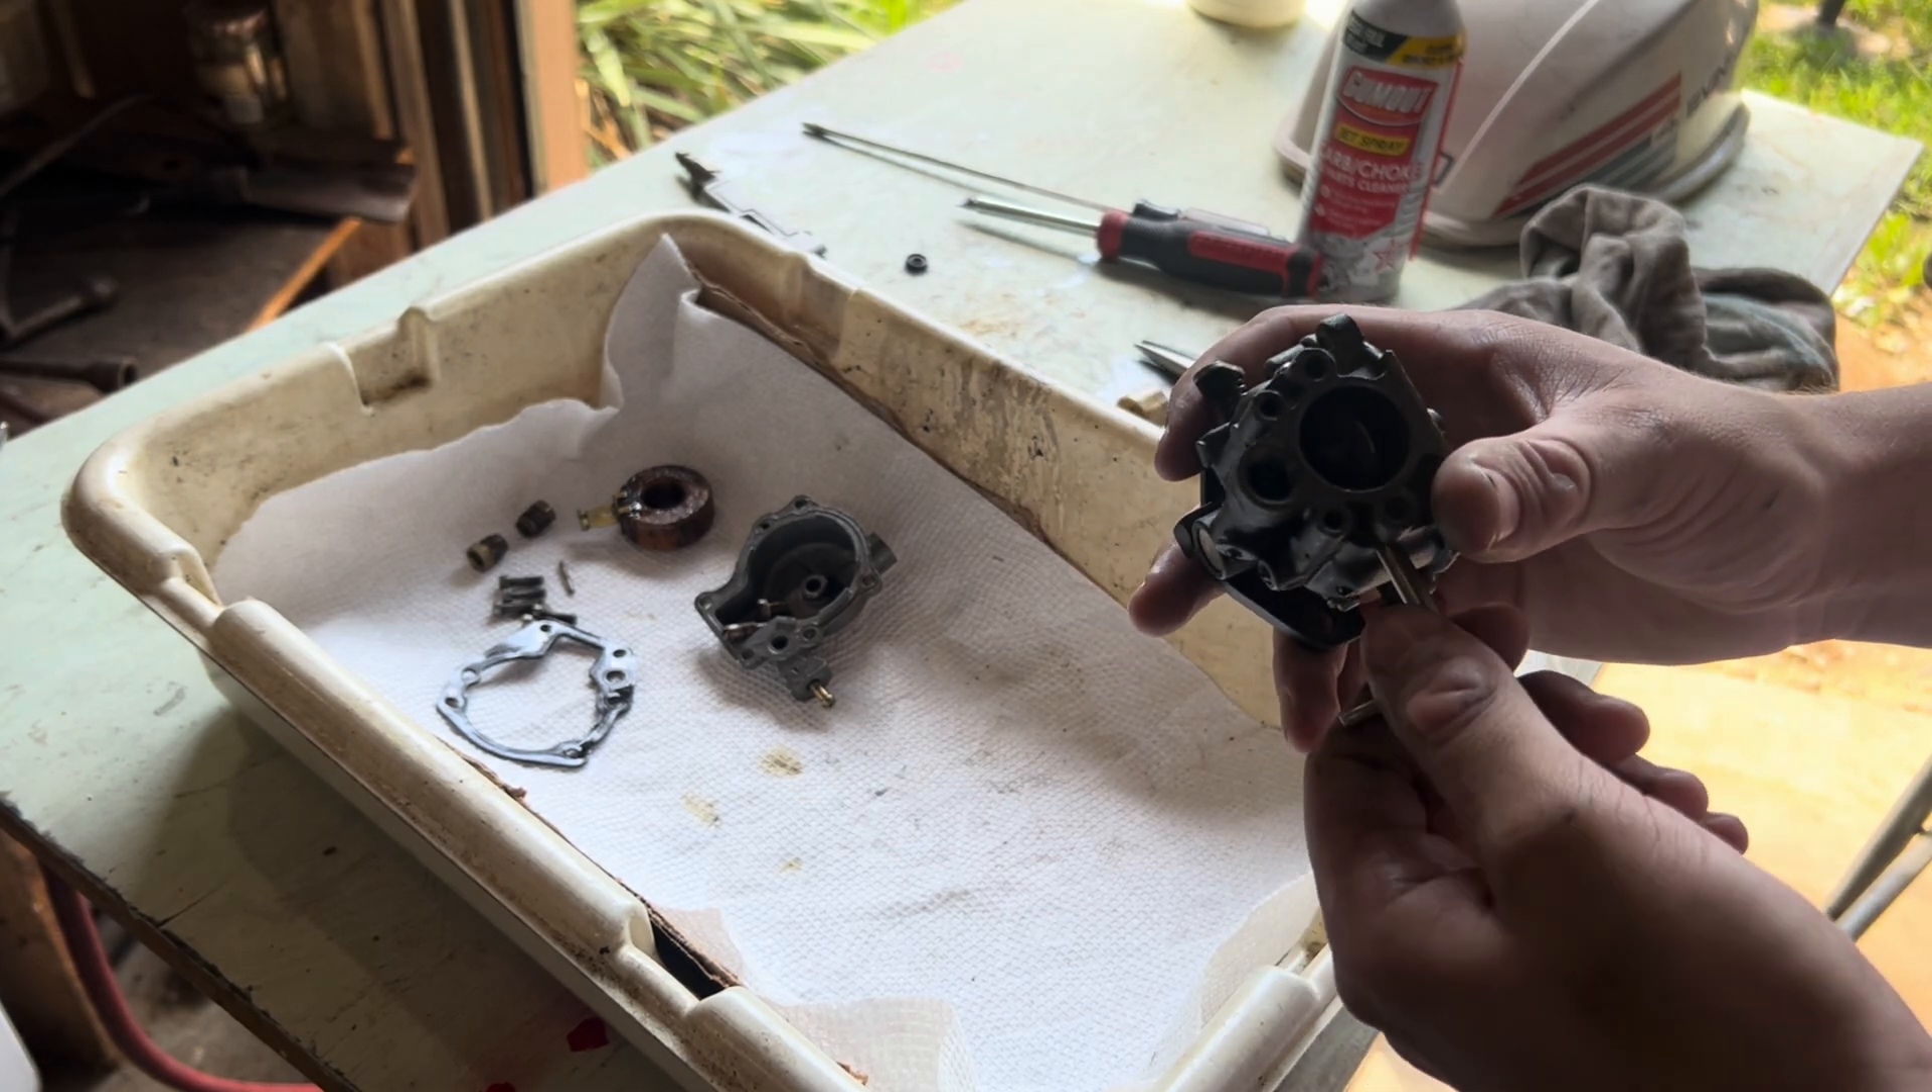The whole carburetor is taken apart and now we're going to start the cleaning process.